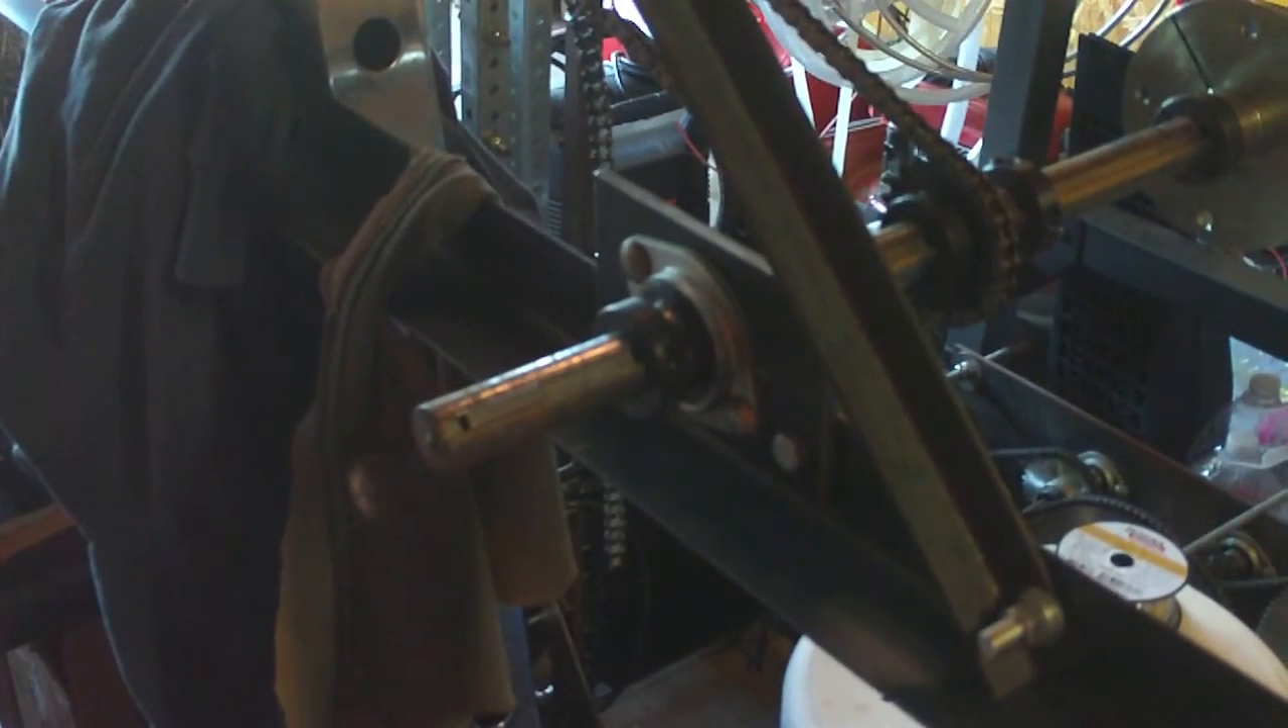Now, that right there is the end of the shaft sitting in a bearing, okay?